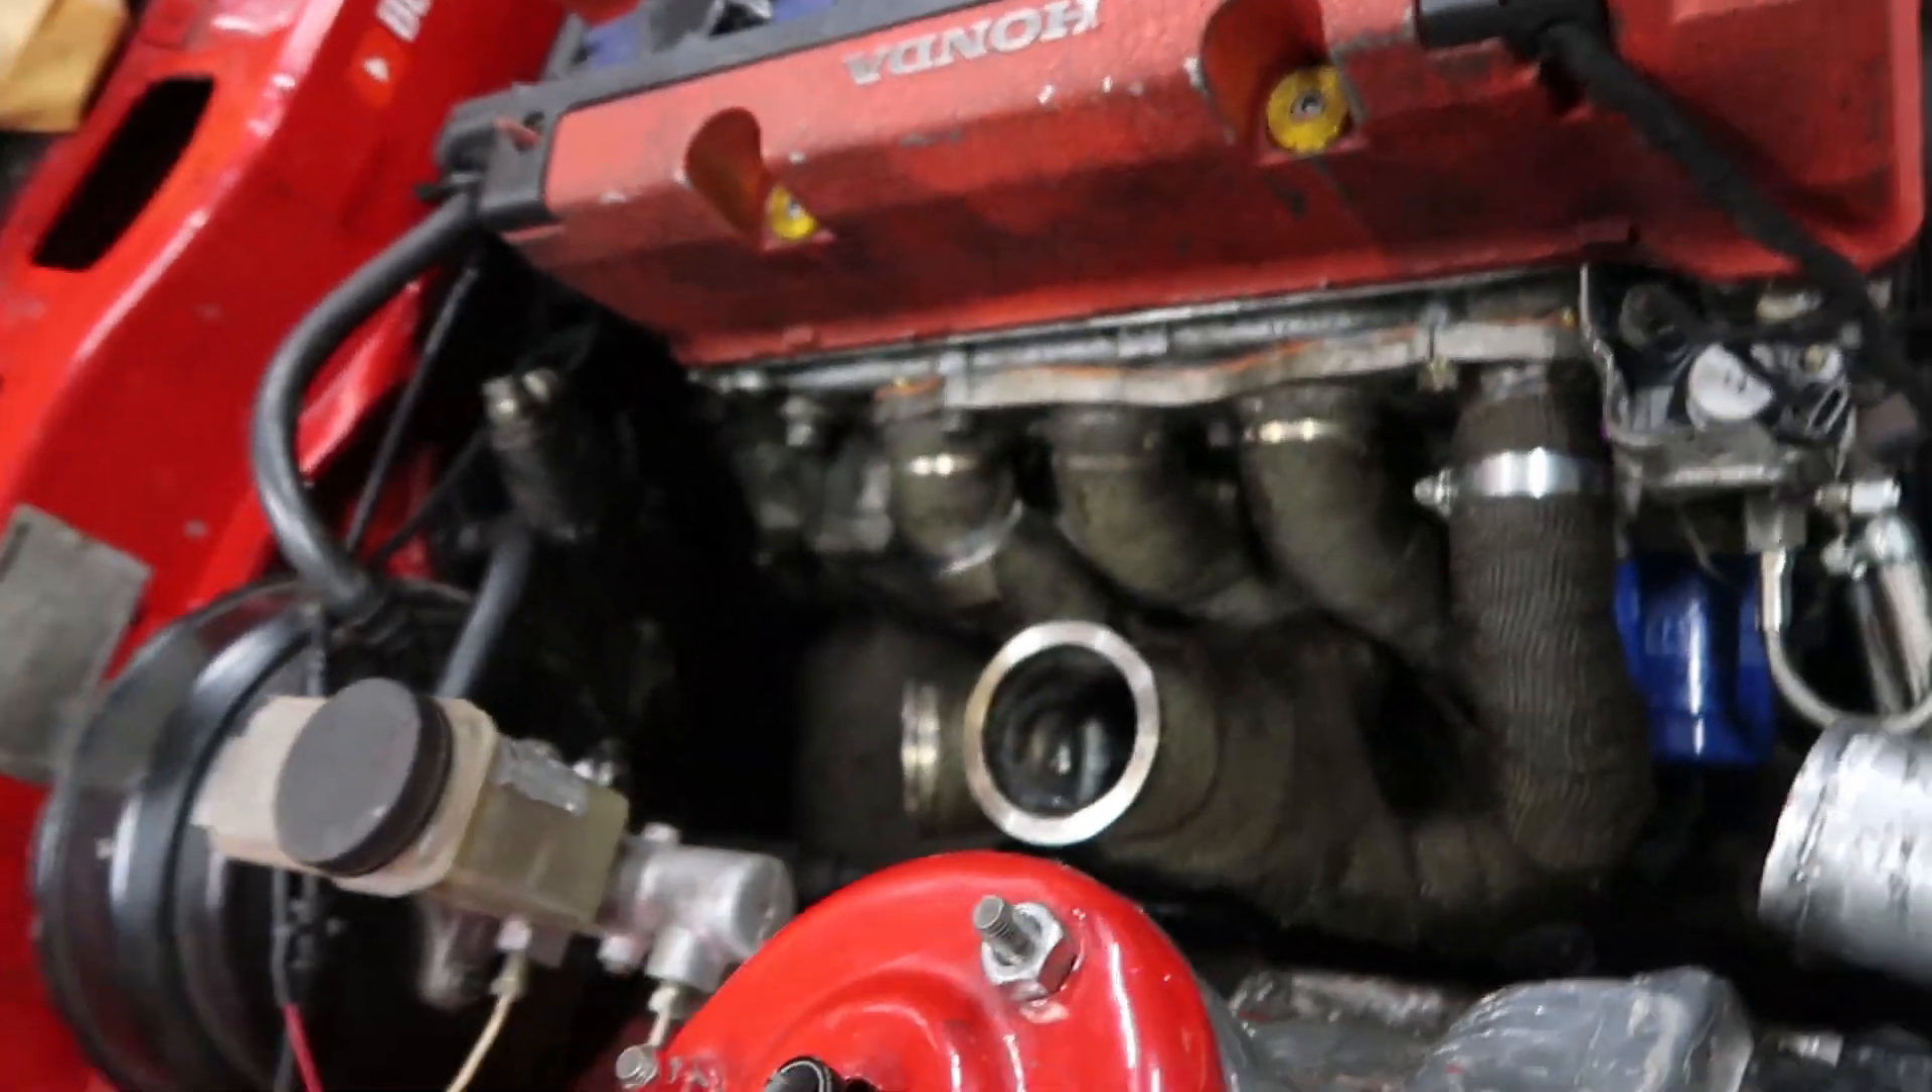And there we have it. Manifold is on. Looking good.